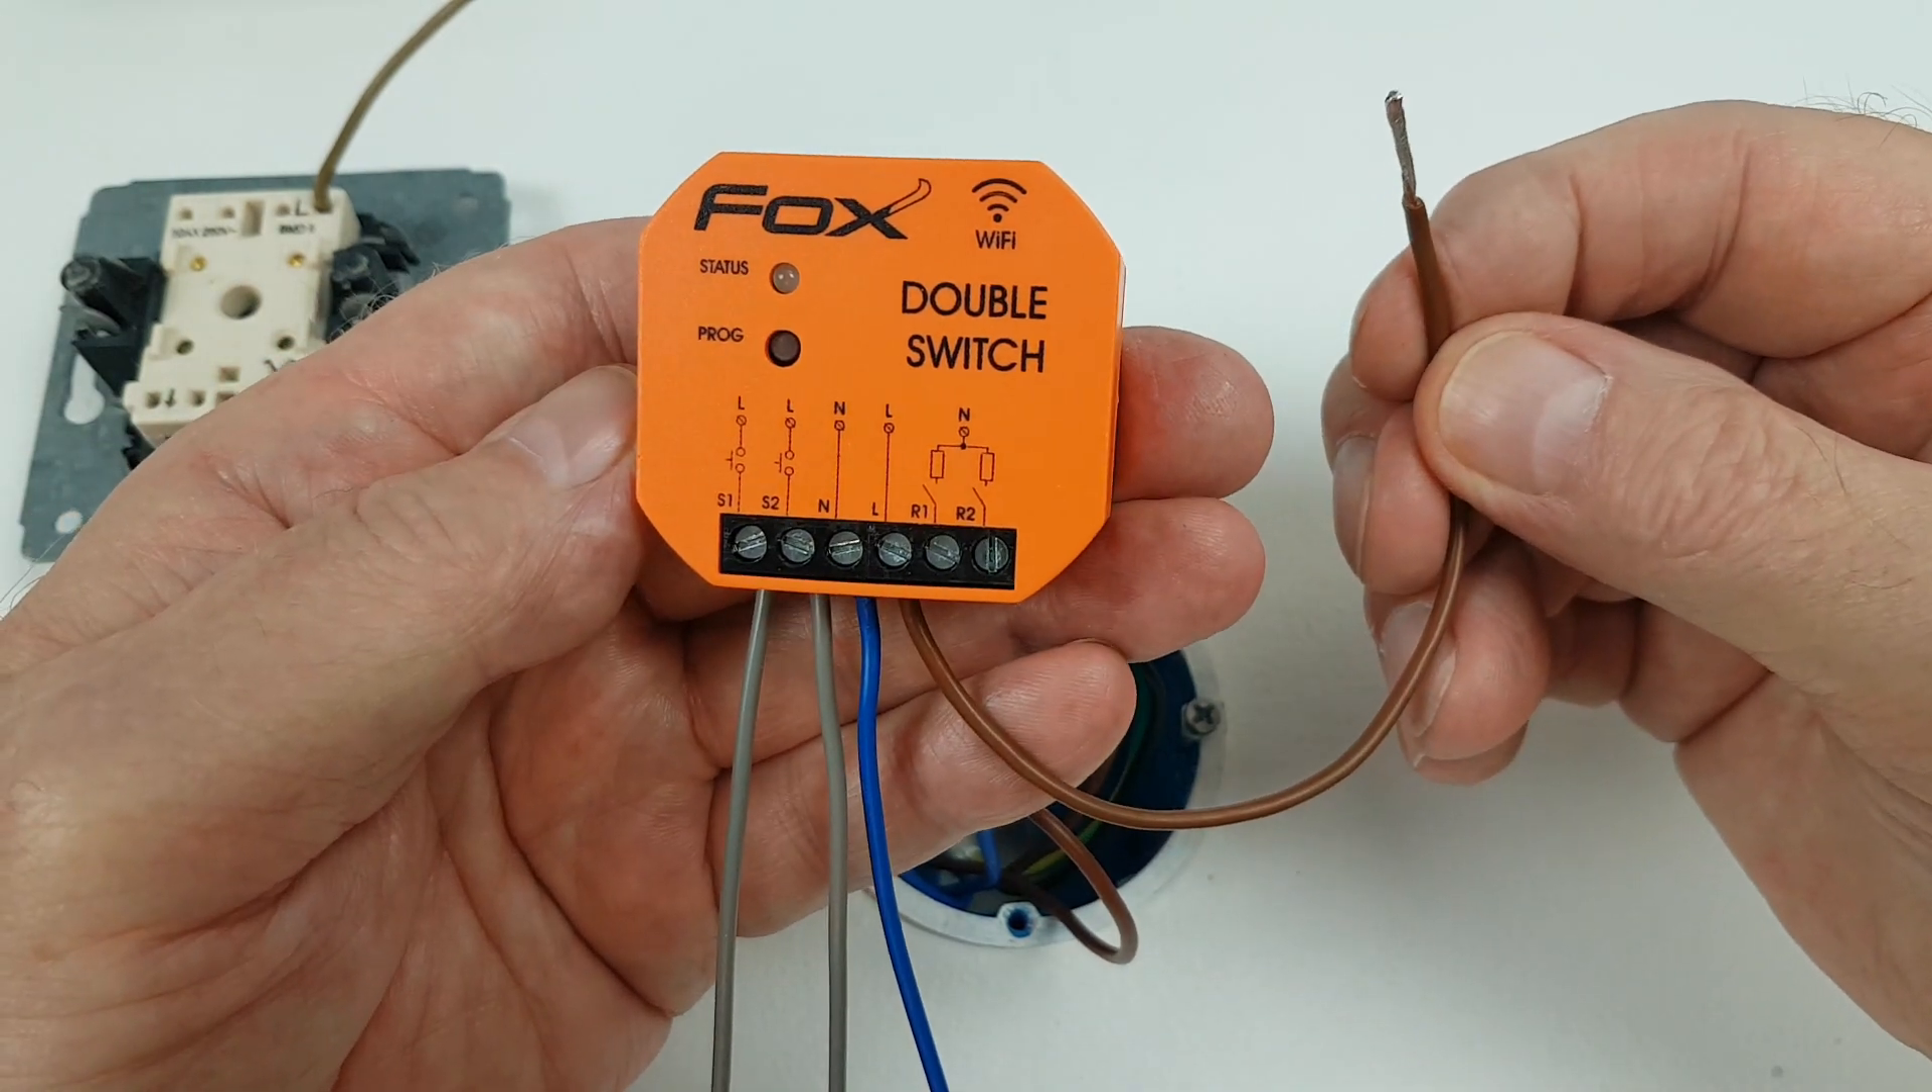Do modułu mam już wstępnie podłączone przewody, przewód brązowy, zasilanie L, przewód niebieski N oraz dwa szare przewody do sterowania modułem.